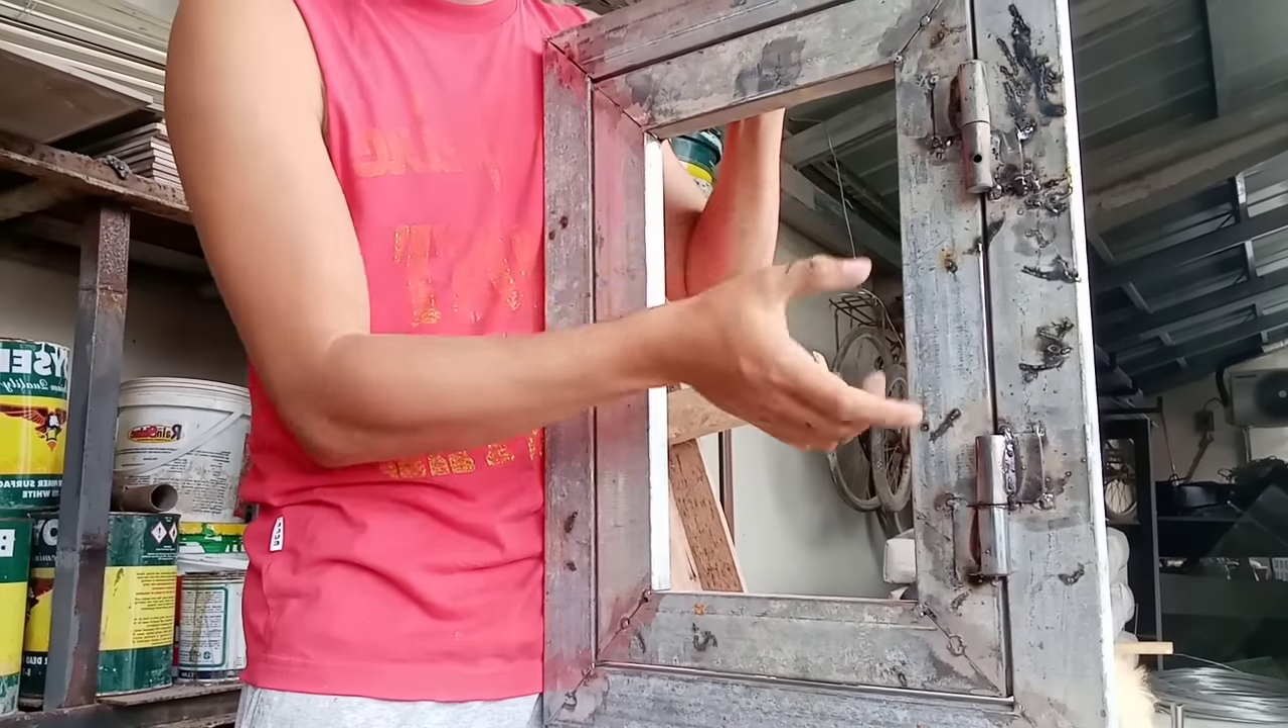Natapos na po natin ikabit yung cylindrical hinges mga bossing.